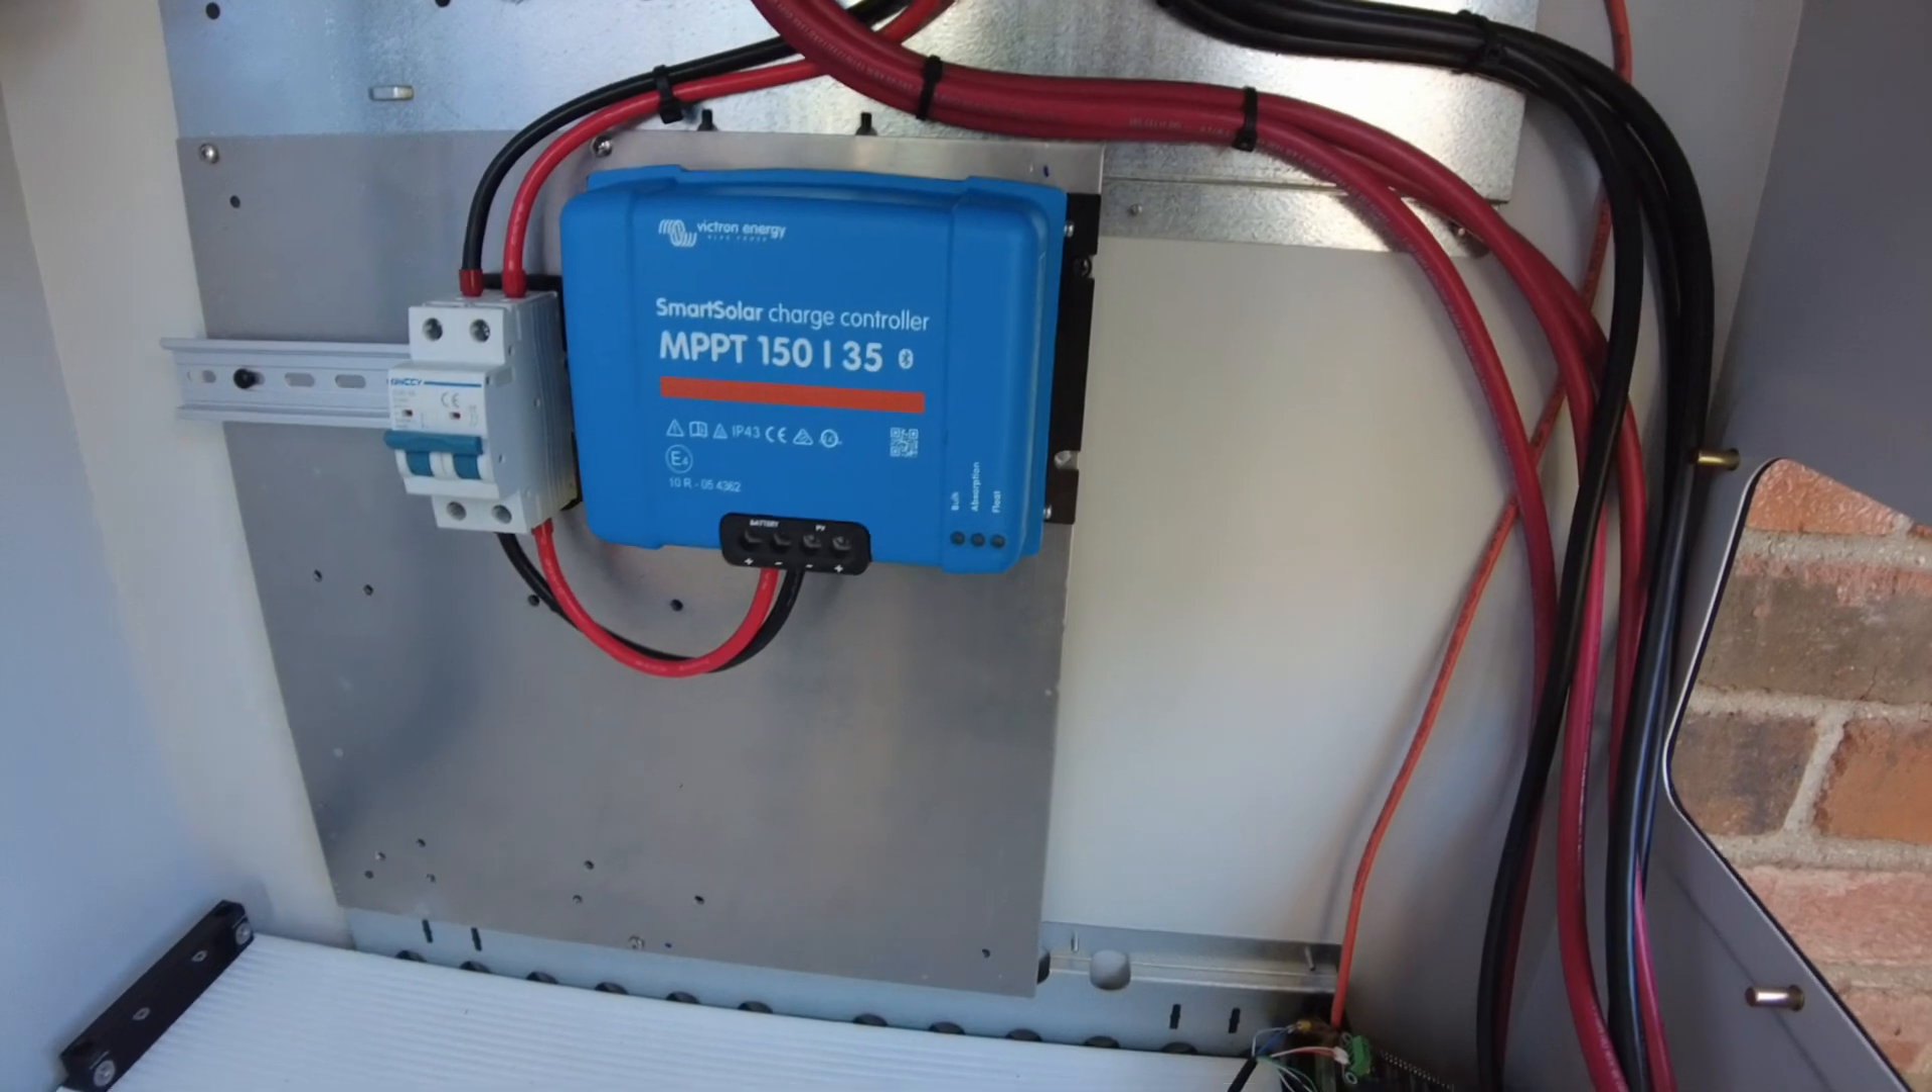We got the panel with the controller installed into the sun vault it's wired up it's powered up.